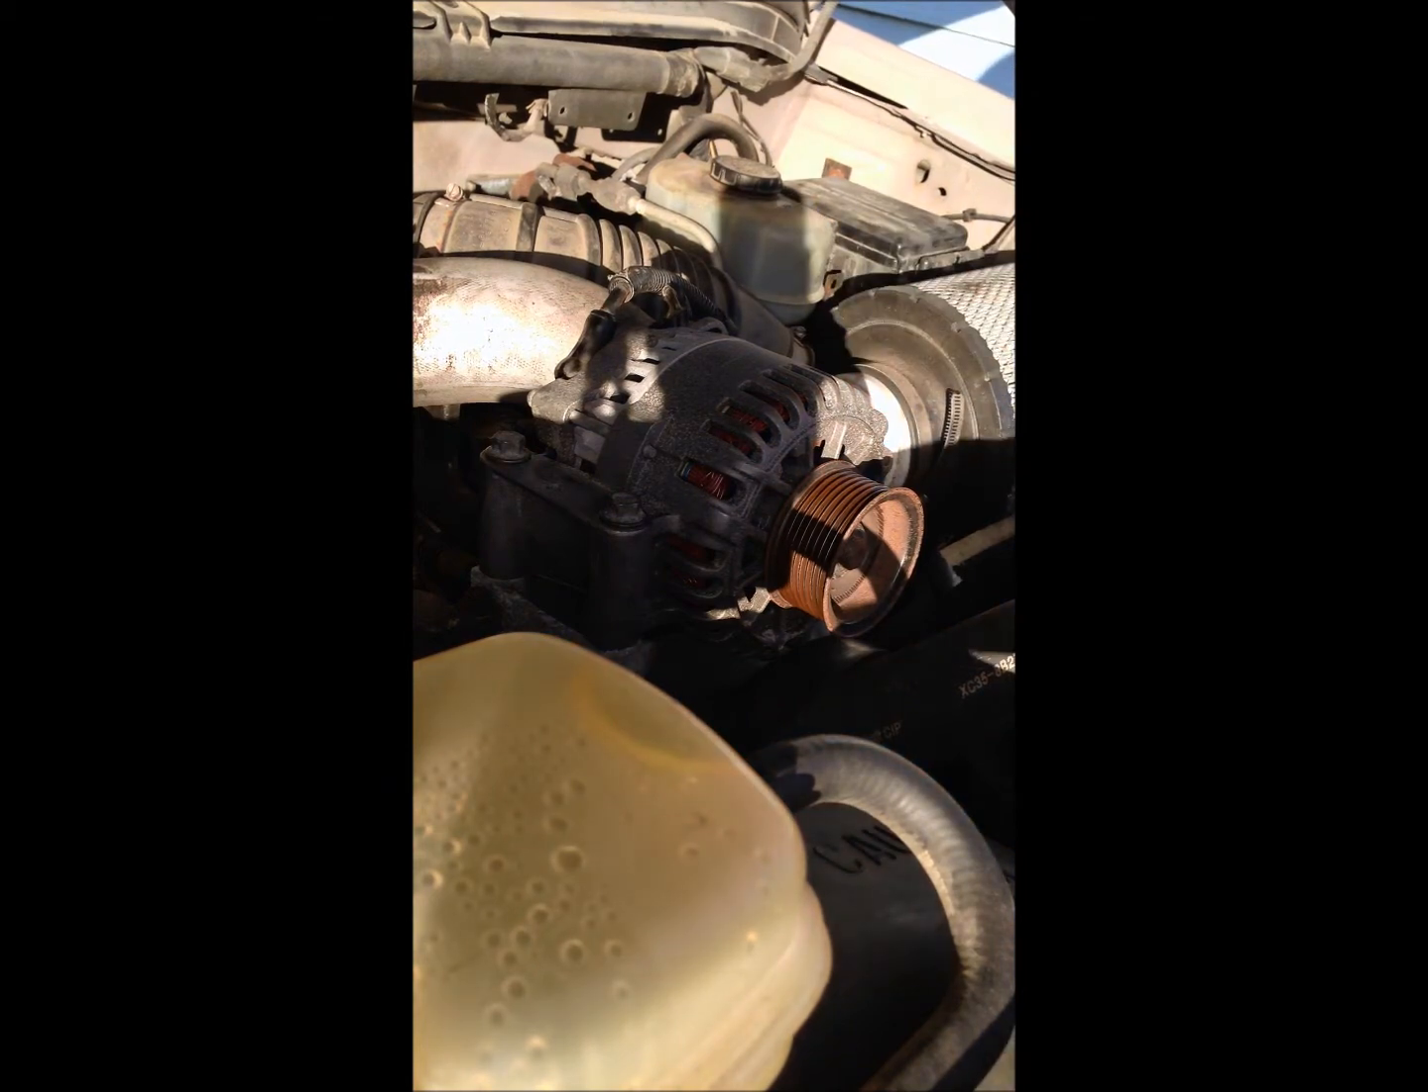All my connections are secure. Alternators in place.